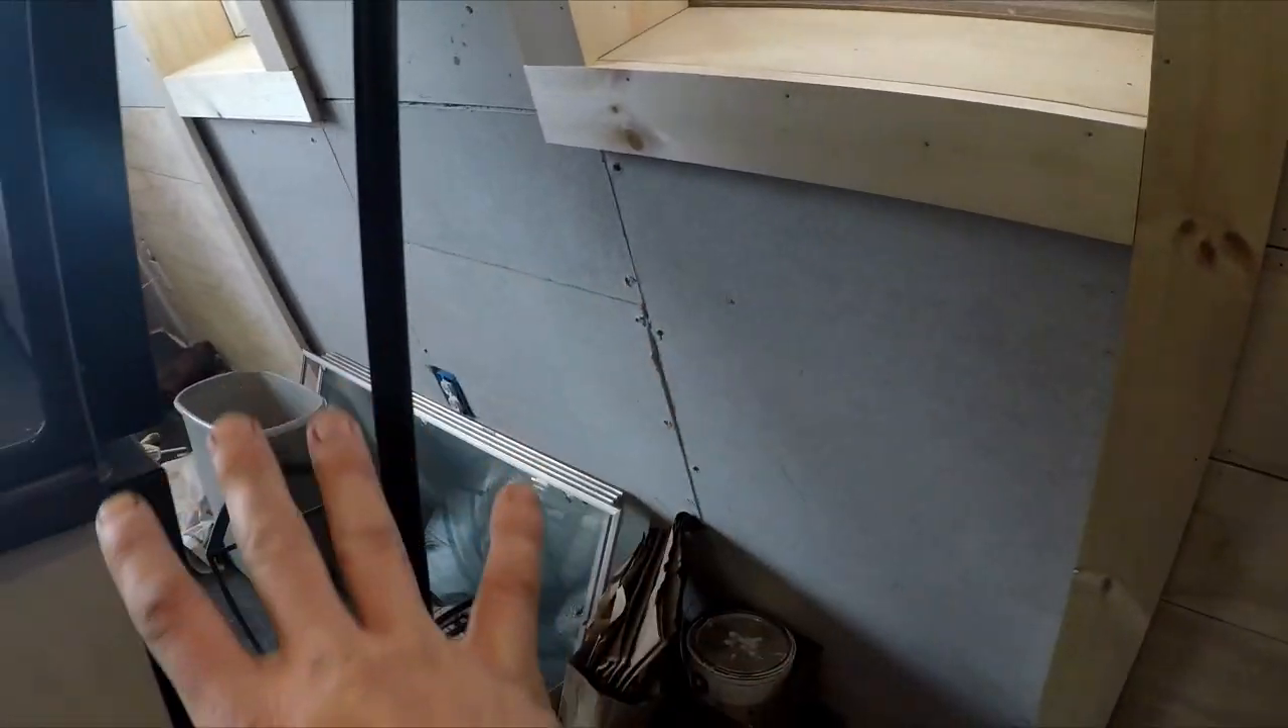You see that trimmed out area has the backer board on there it's ready to go.